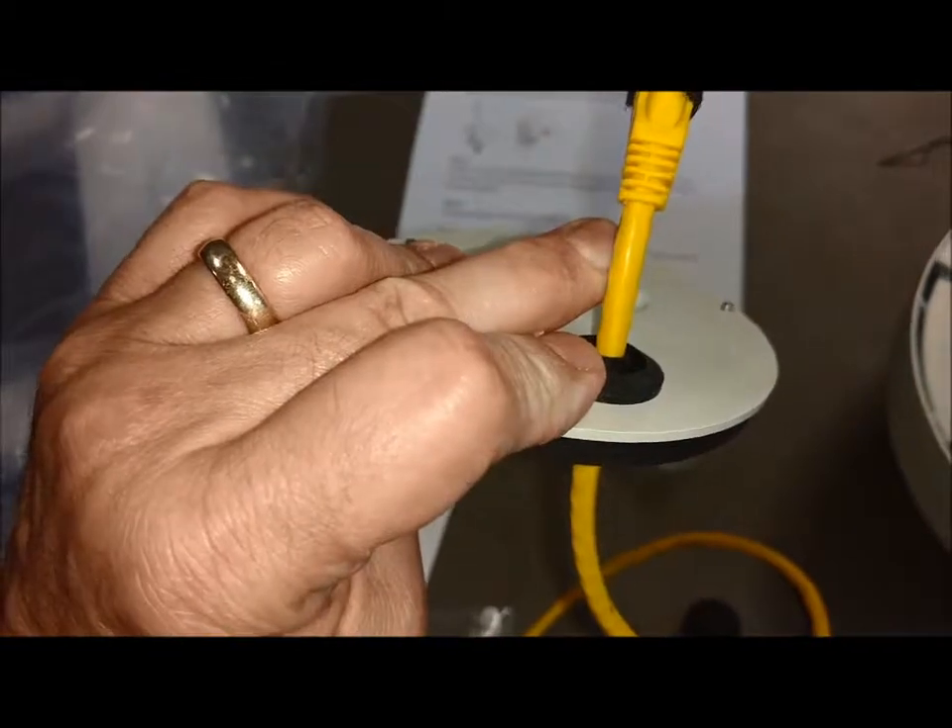Now I've actually pulled the grommet over the category cable, and I've fitted it into the mounting plate.